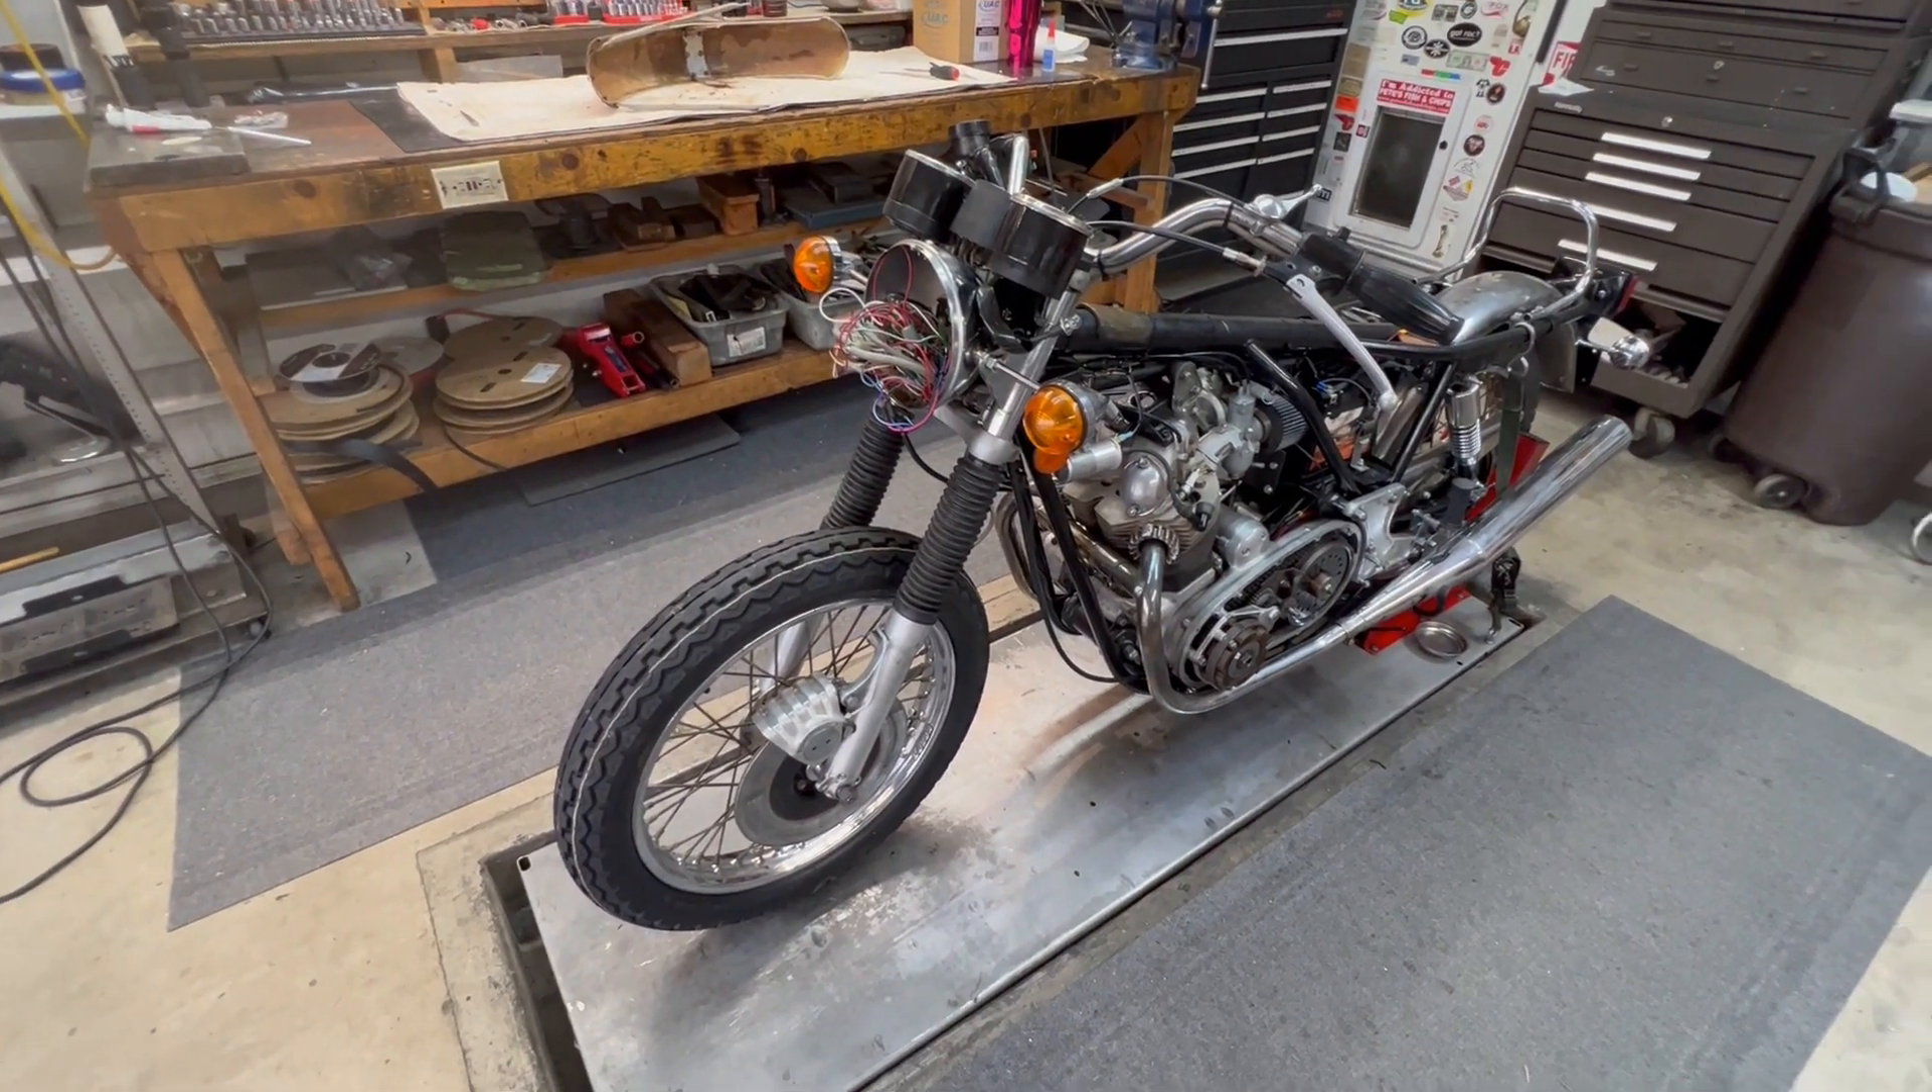So I ordered a LED headlight, and I'll leave the headlight bulb, and I'll leave the headlight open until I get it so I can put it together.